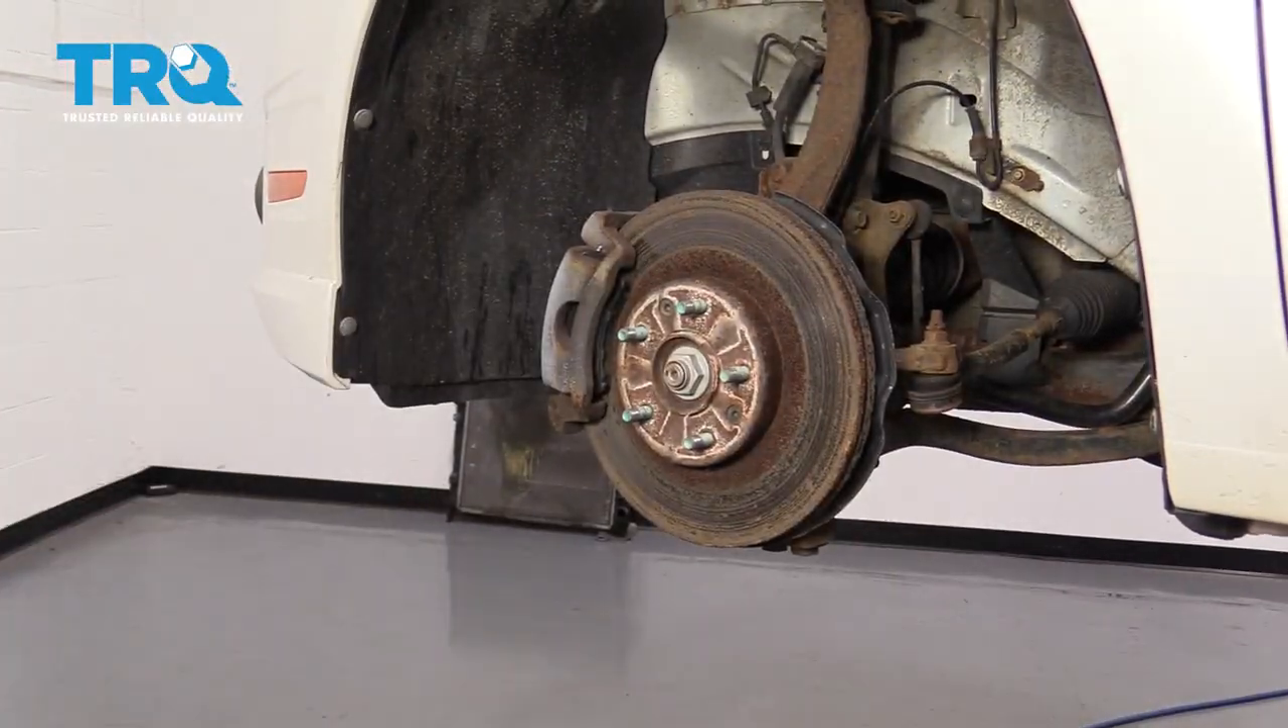Now with the wheel off, we have a nice clear view of our front caliper.